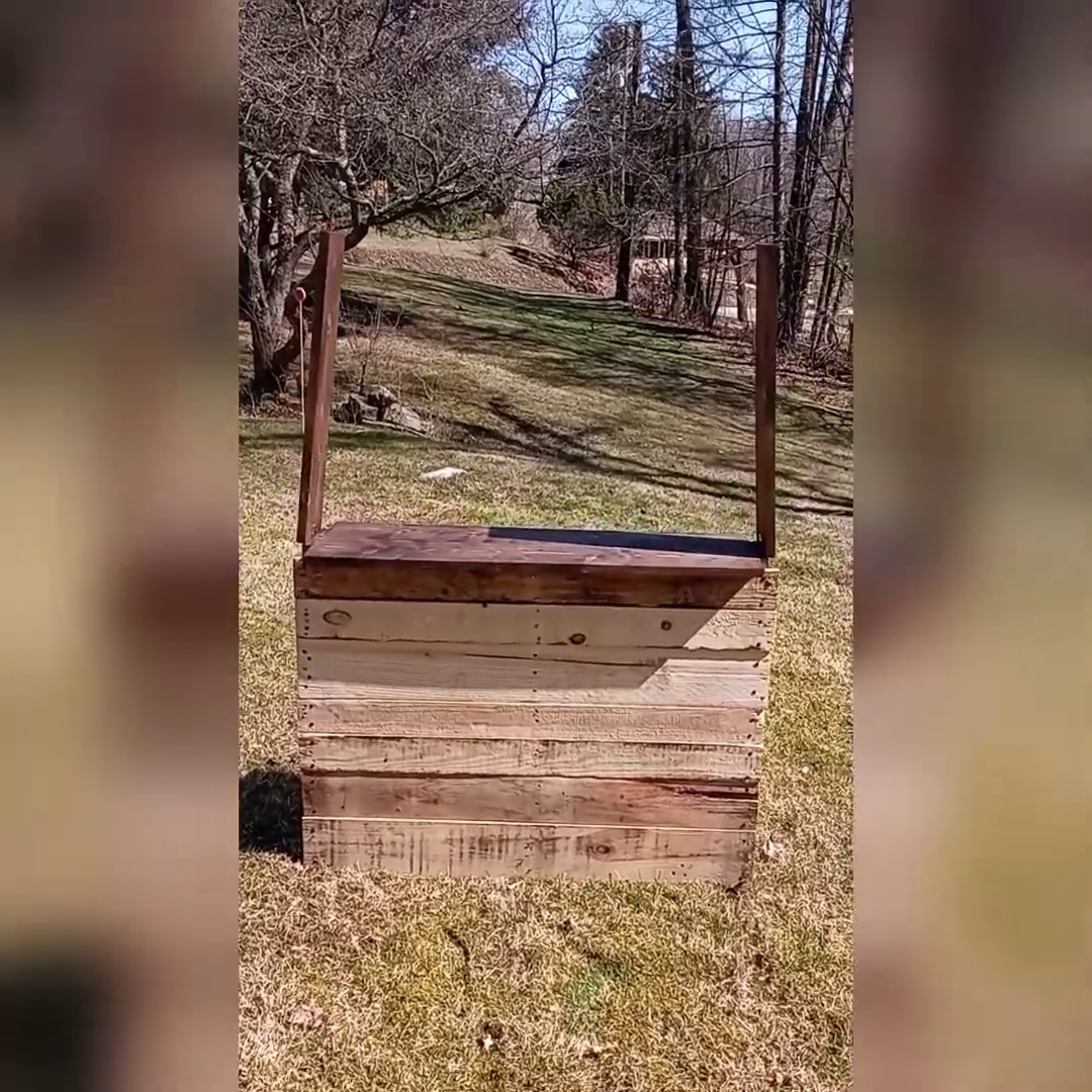Alright, so we've got the pallet boards on, and next step is to polyurethane it, and get a piece of board, and make a sign.